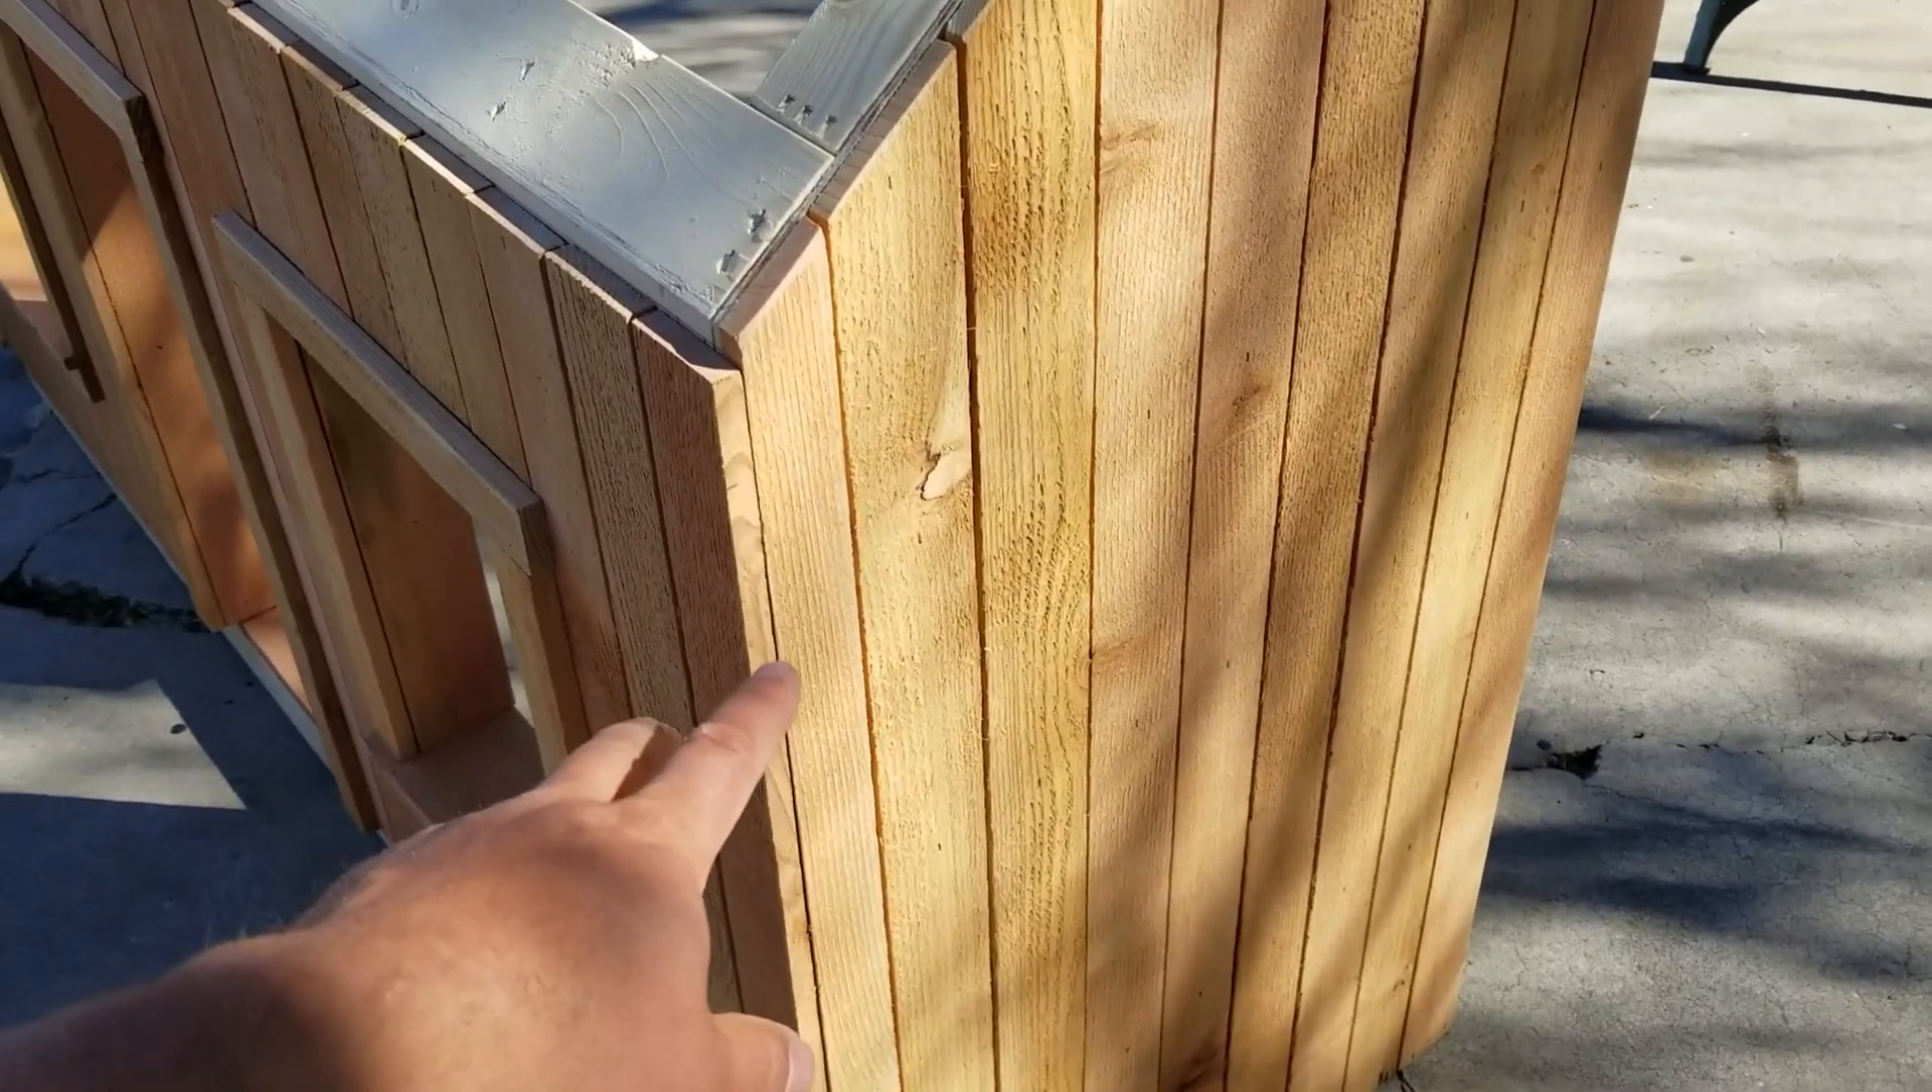The sides are all done except for the trim going on the corners.